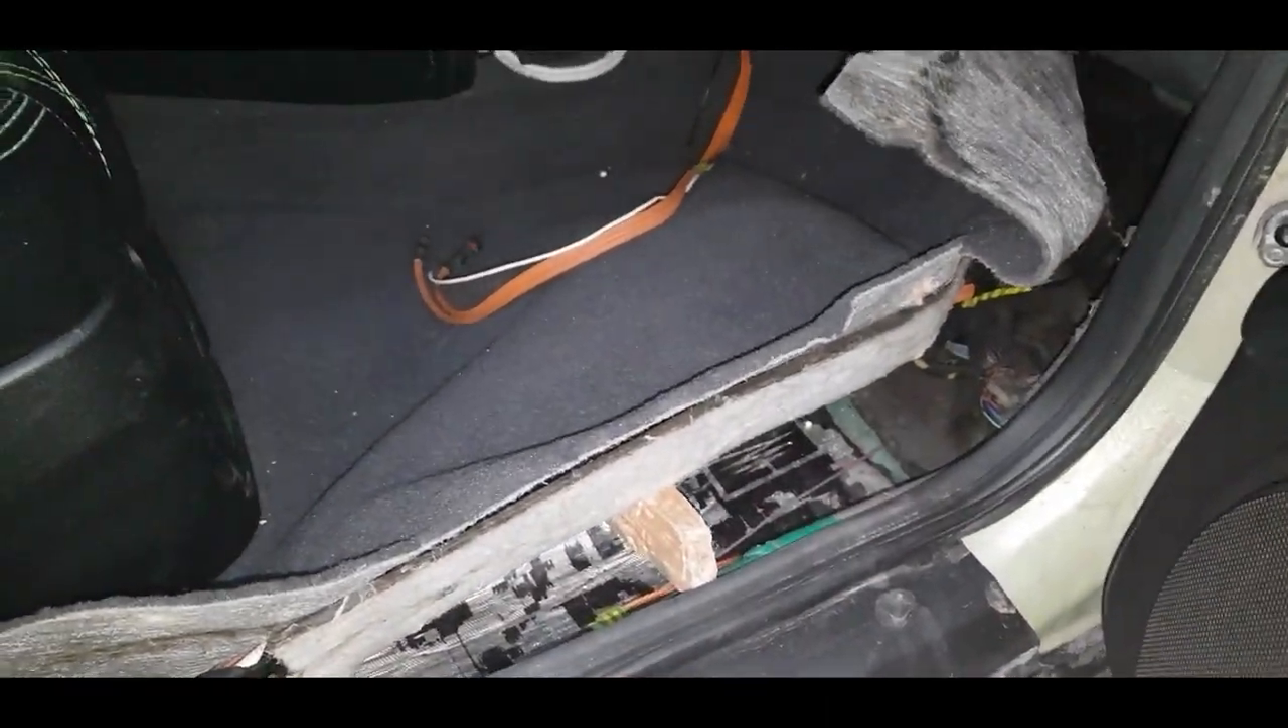Также осталась здесь провода, их чуть позже можно будет спокойно уже просунуть.